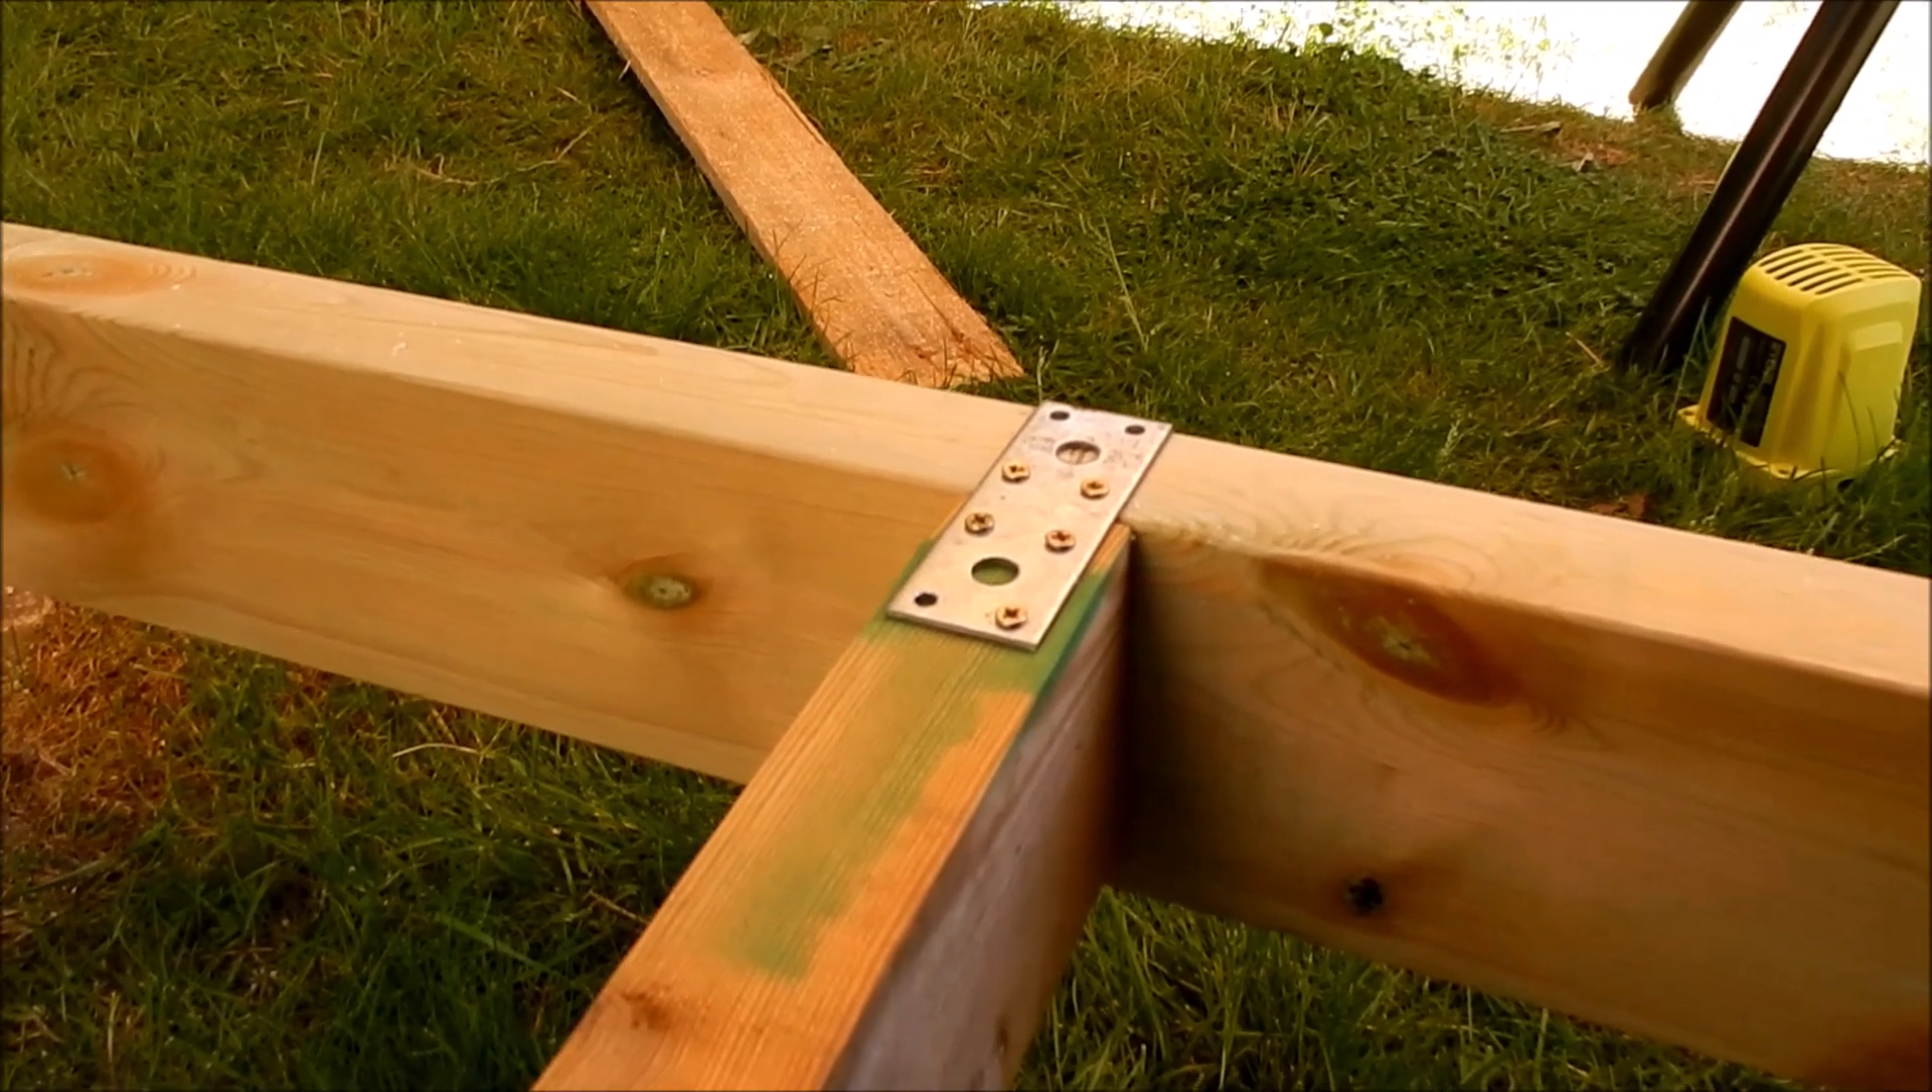You can see I've used these plates on the top to ensure the top is completely flush with the top of the five by two main beam.